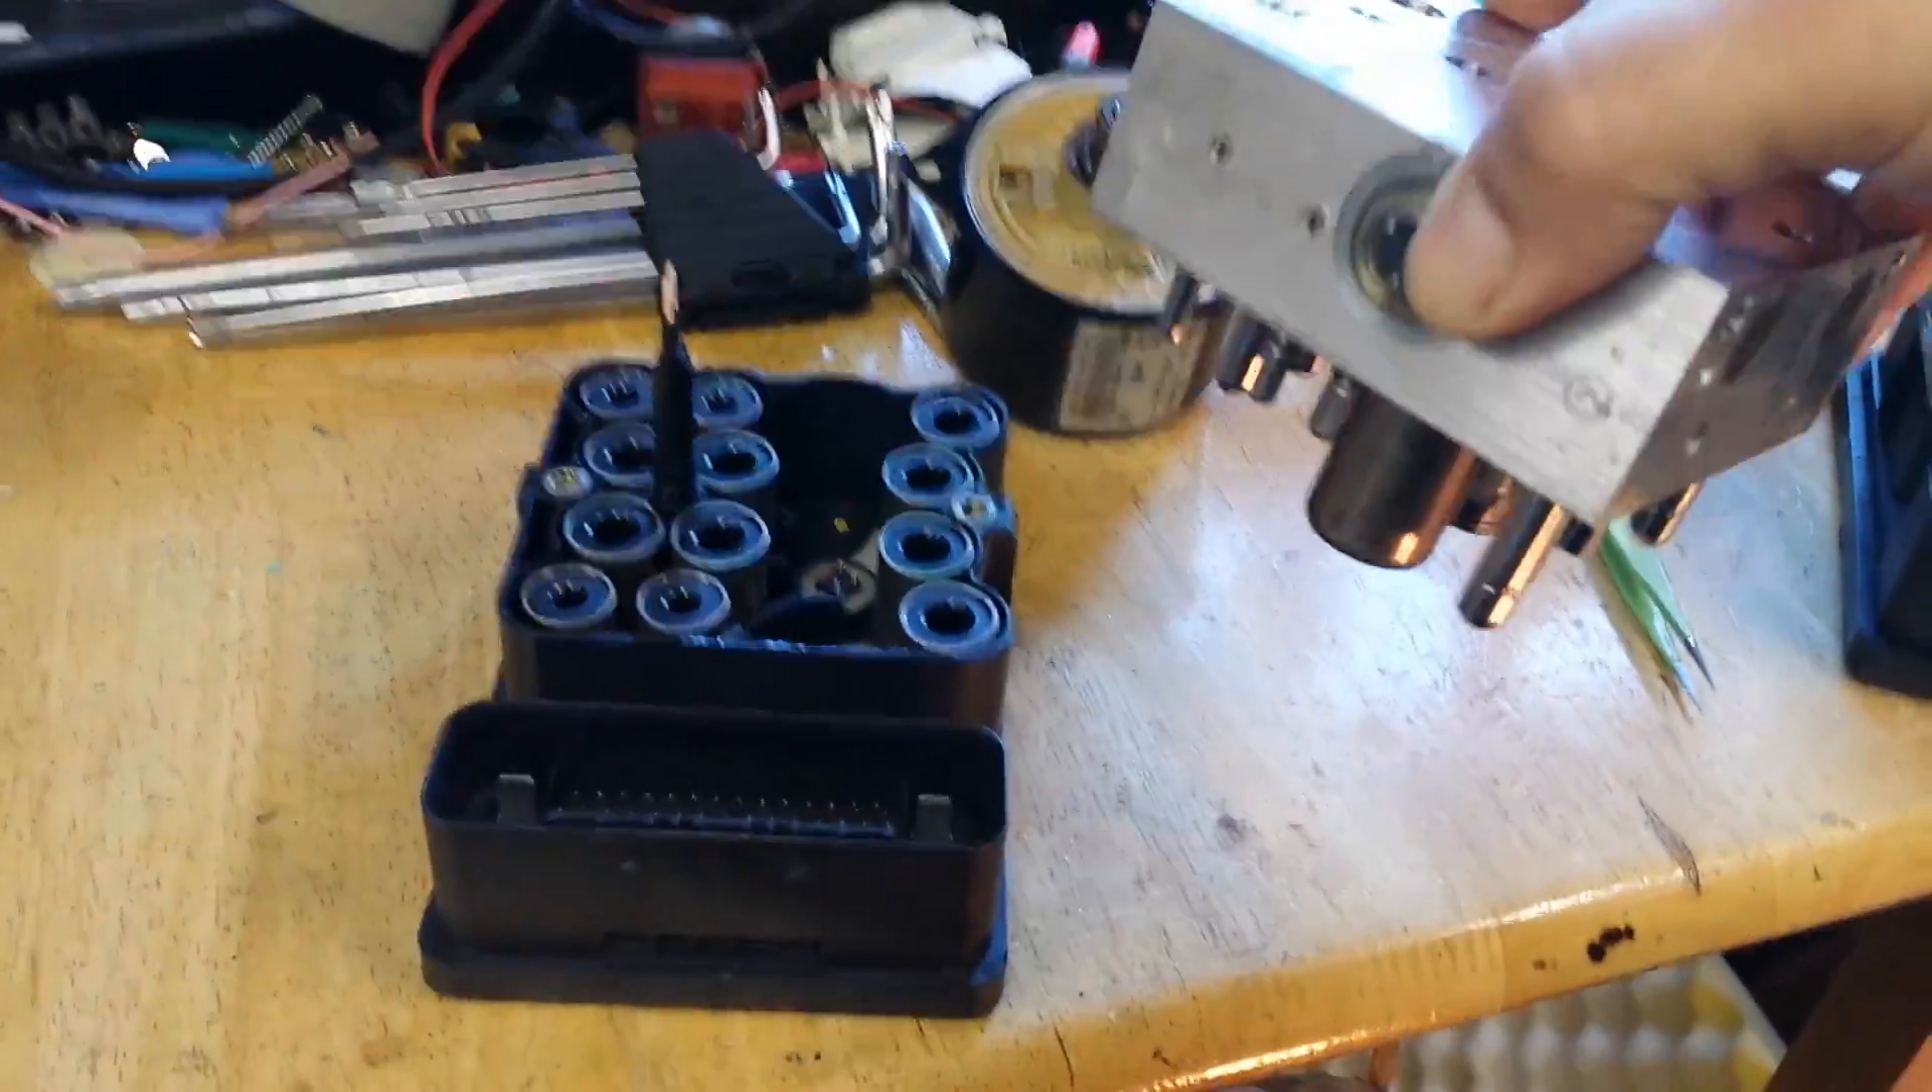So there you go the hydraulic module comes off.